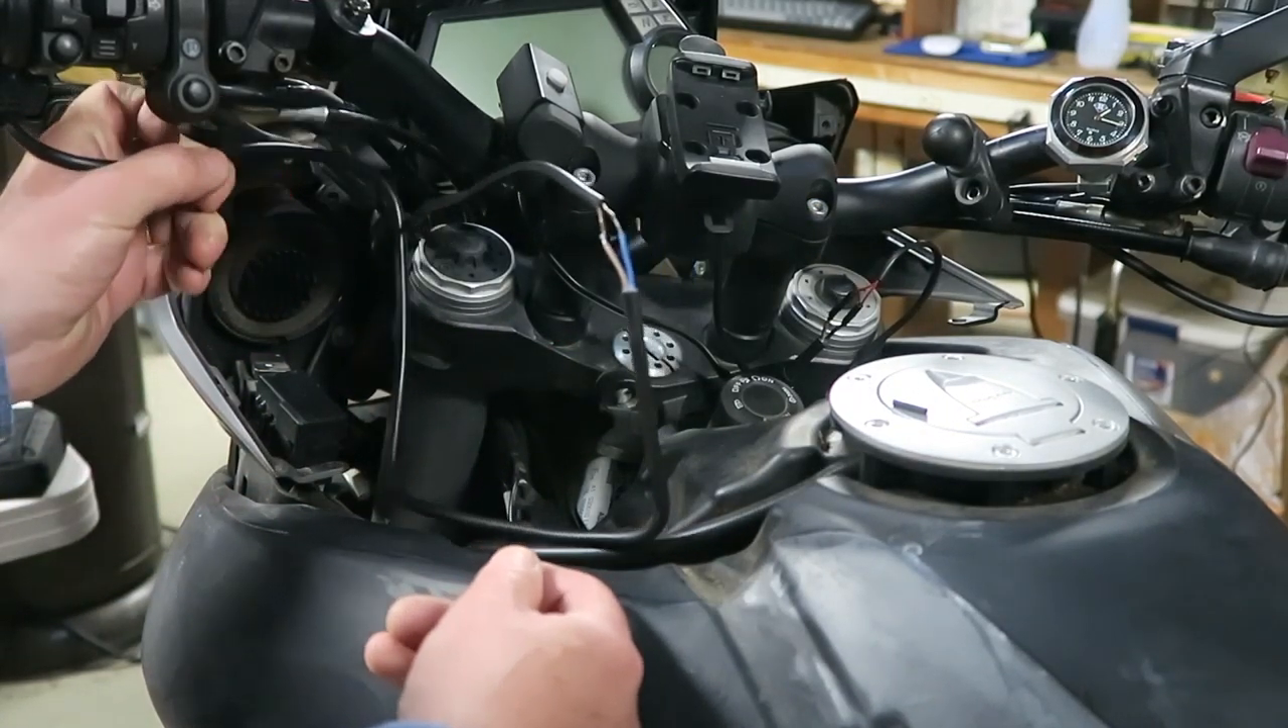I have not gone through the process of, um, you know, fastening down the wires yet in case I've got something wrong.